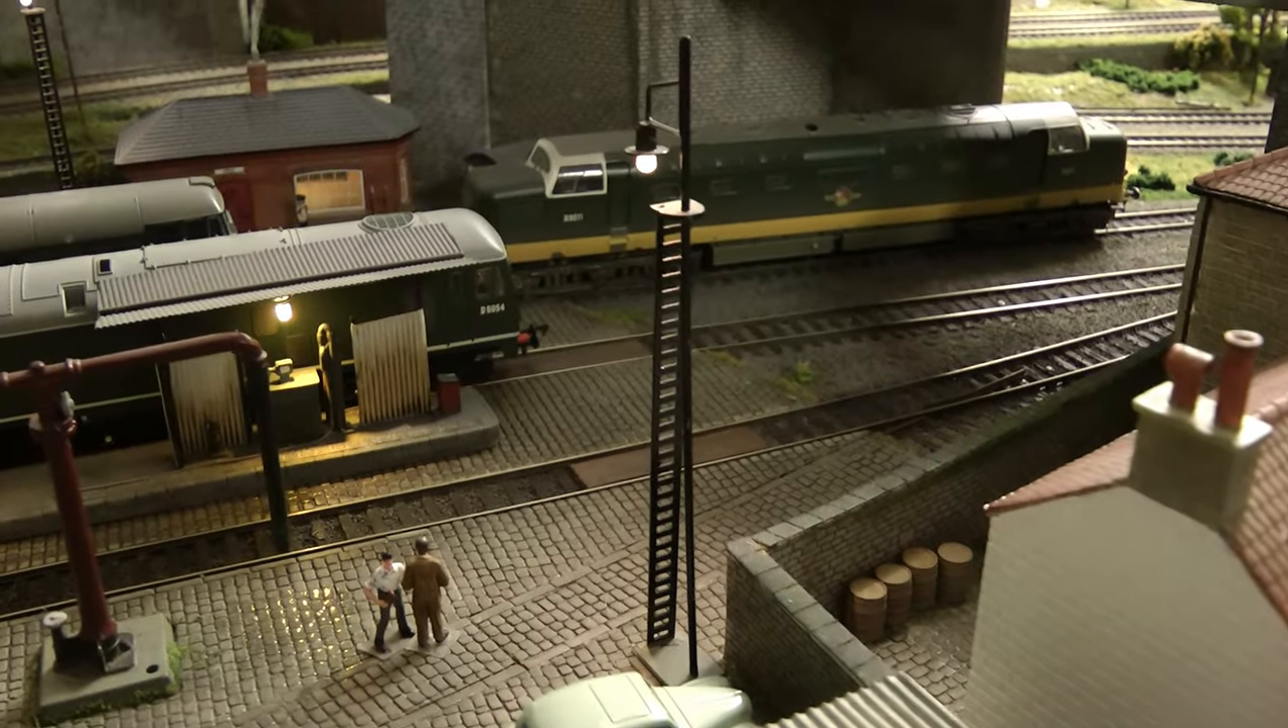We have now reinstated the yard lamp and um it's not that far from where it was before.